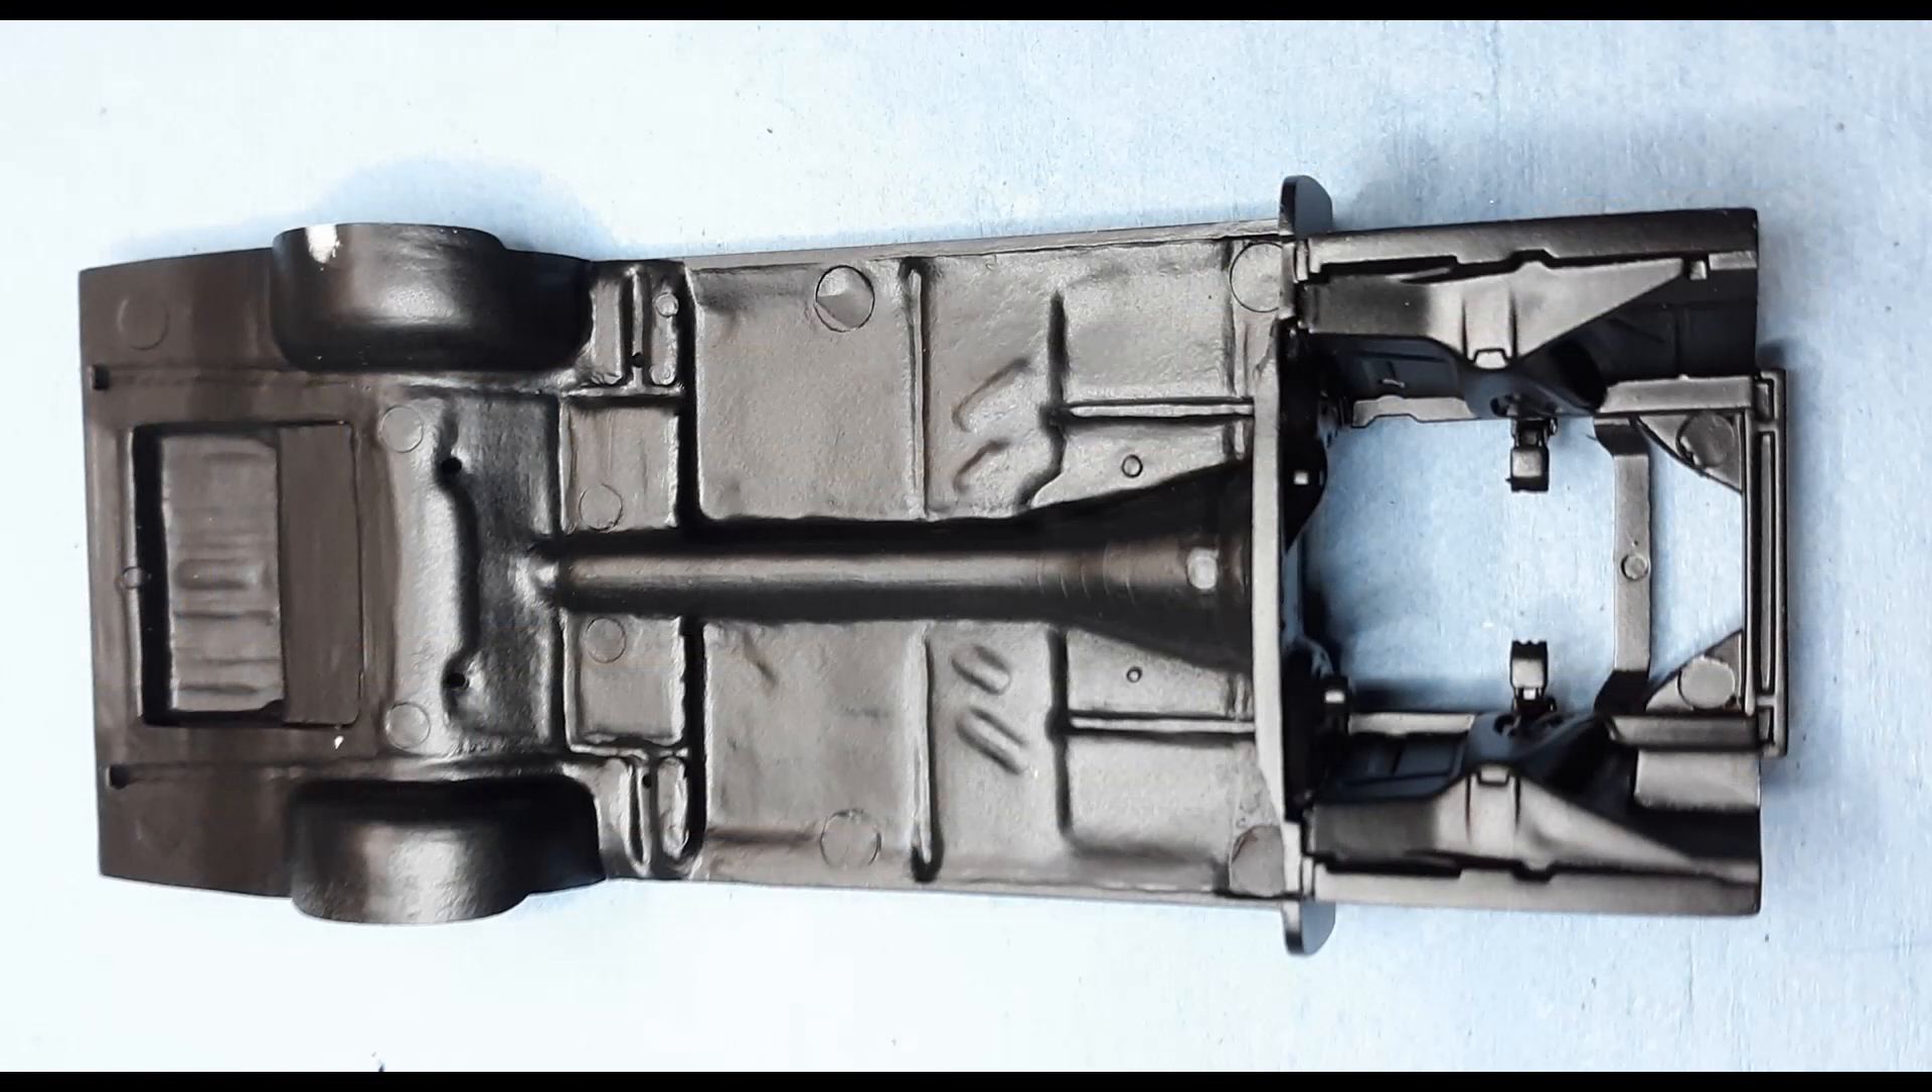So here you see we've painted the chassis with the inner fenders glued into place.